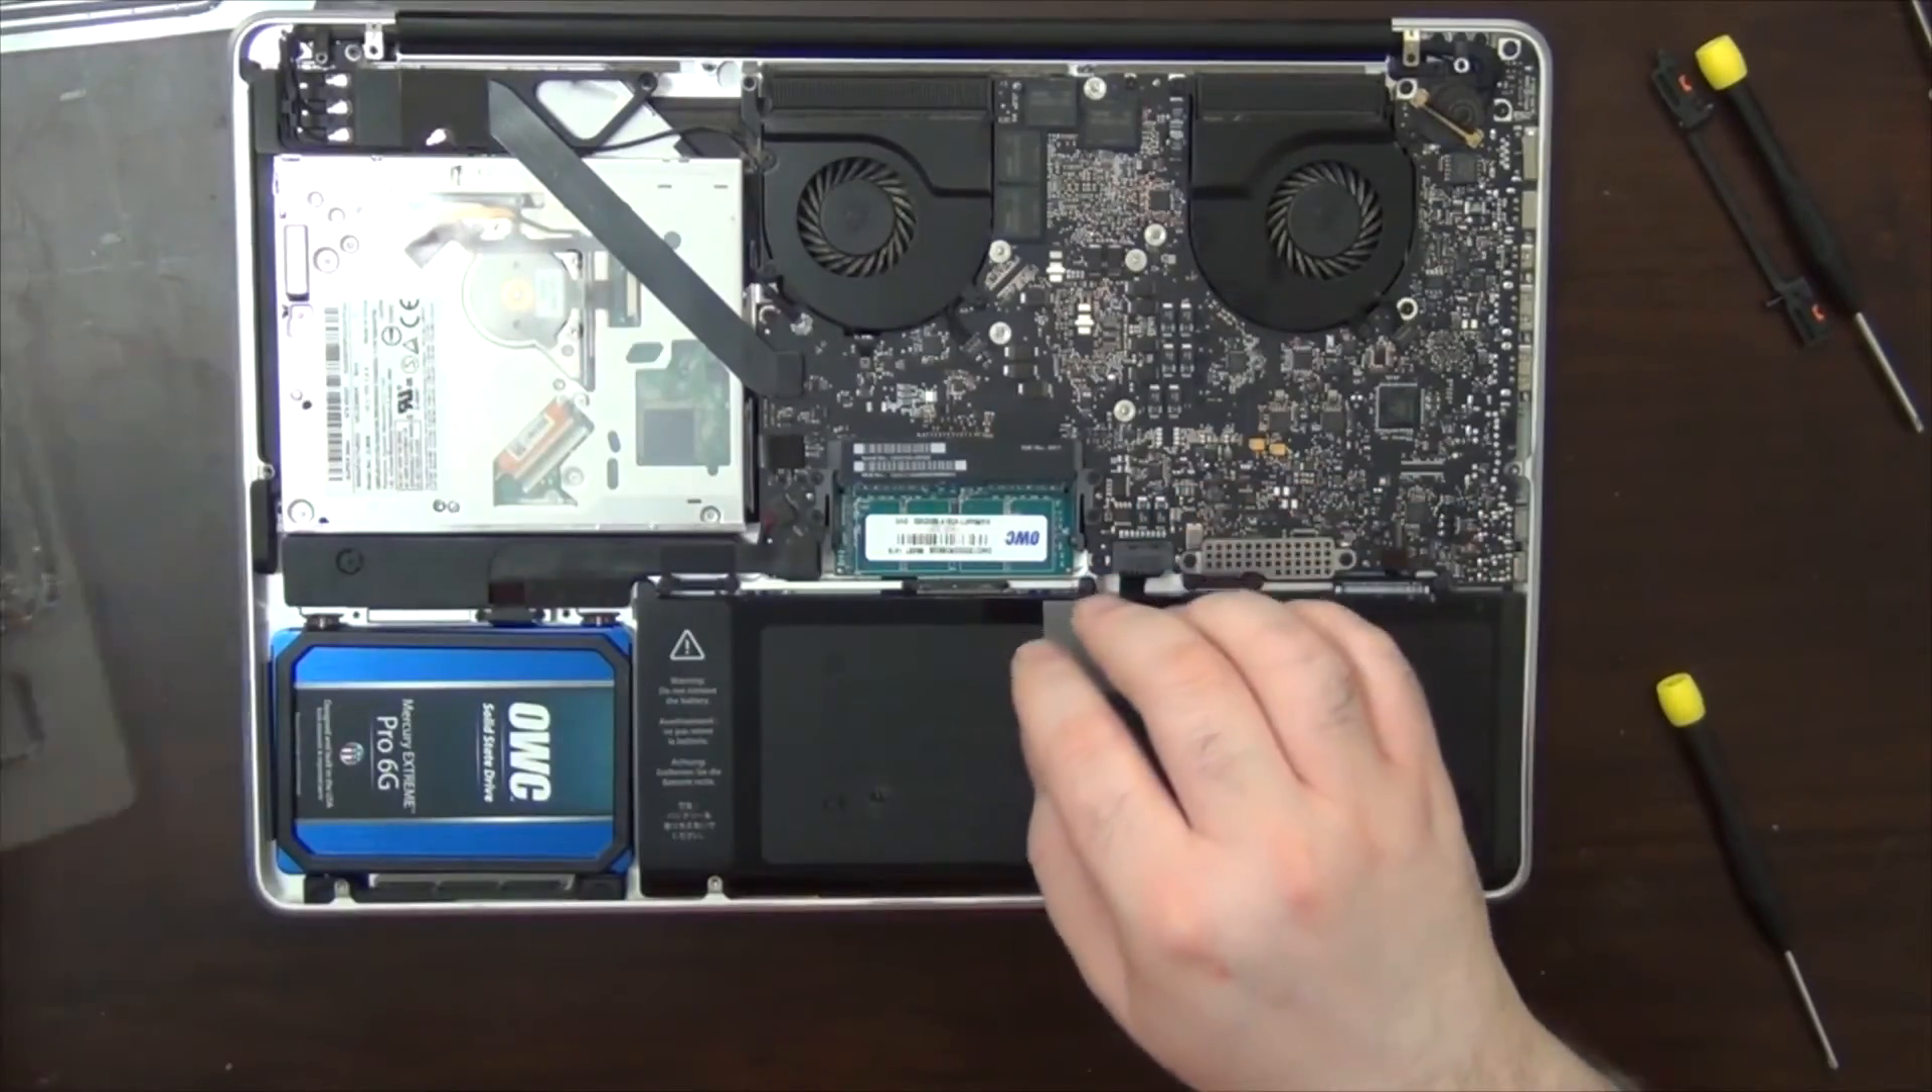We've got the first memory module in.